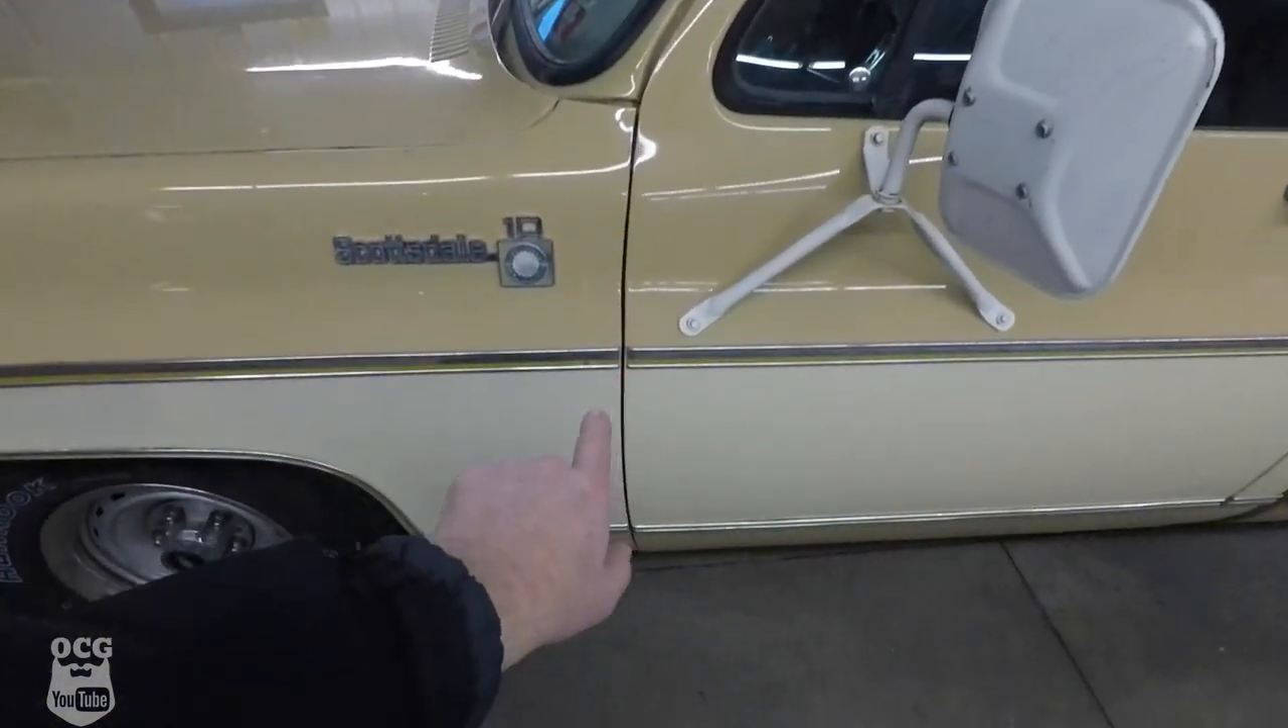All the lines line up here and we've got the gaps looking pretty good as well.